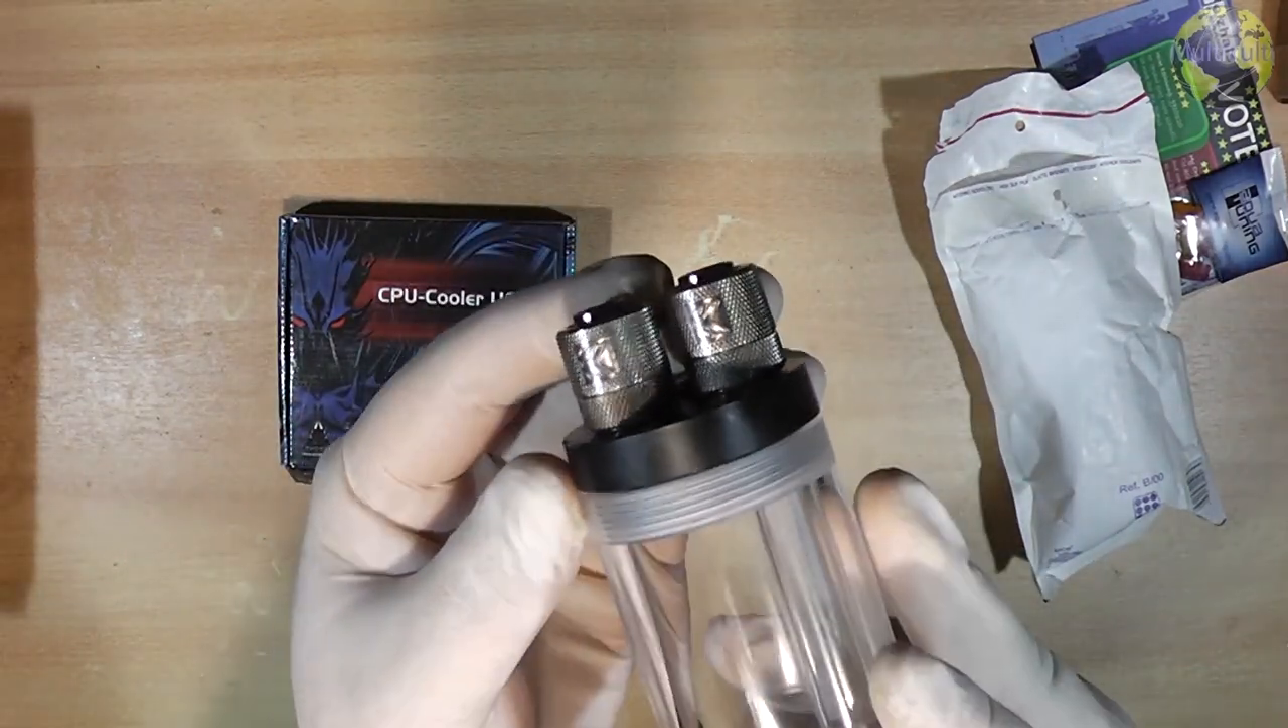Ja, ich habe hier schon die Anschlüsse rangemacht.